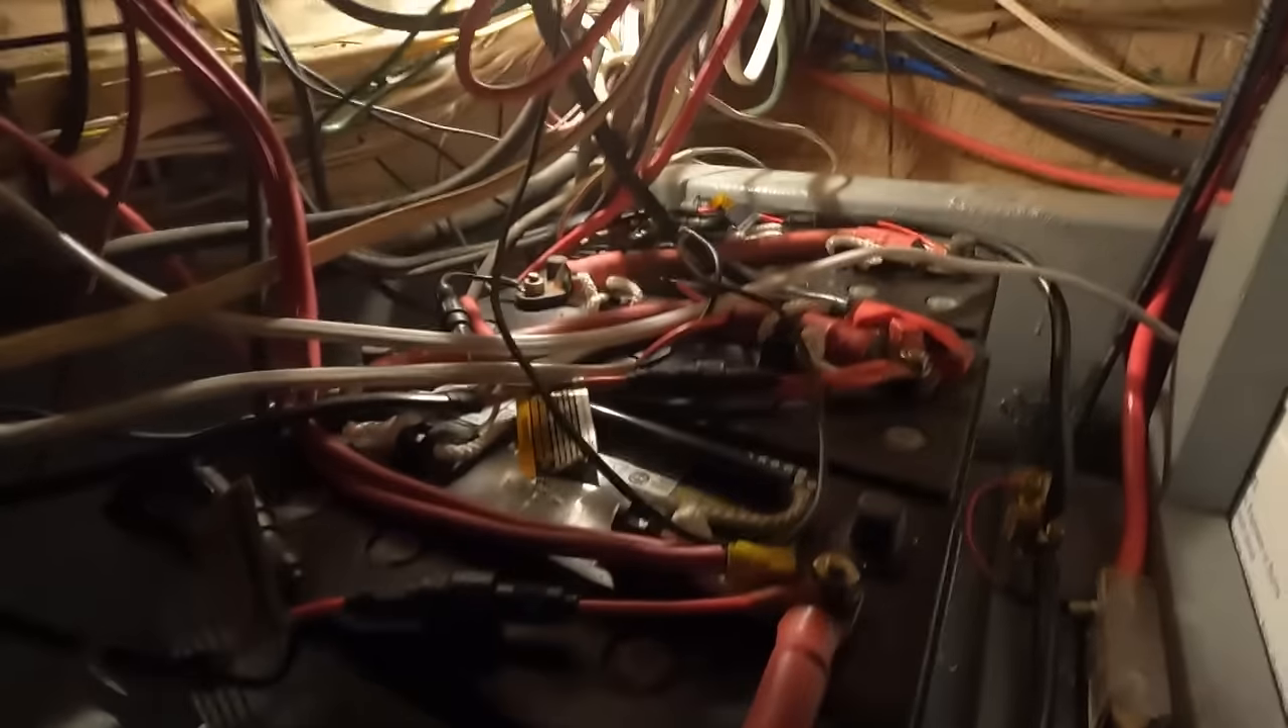Don't mind all this wiring hanging down this is all previous owner crap that i haven't quite gotten to yet.